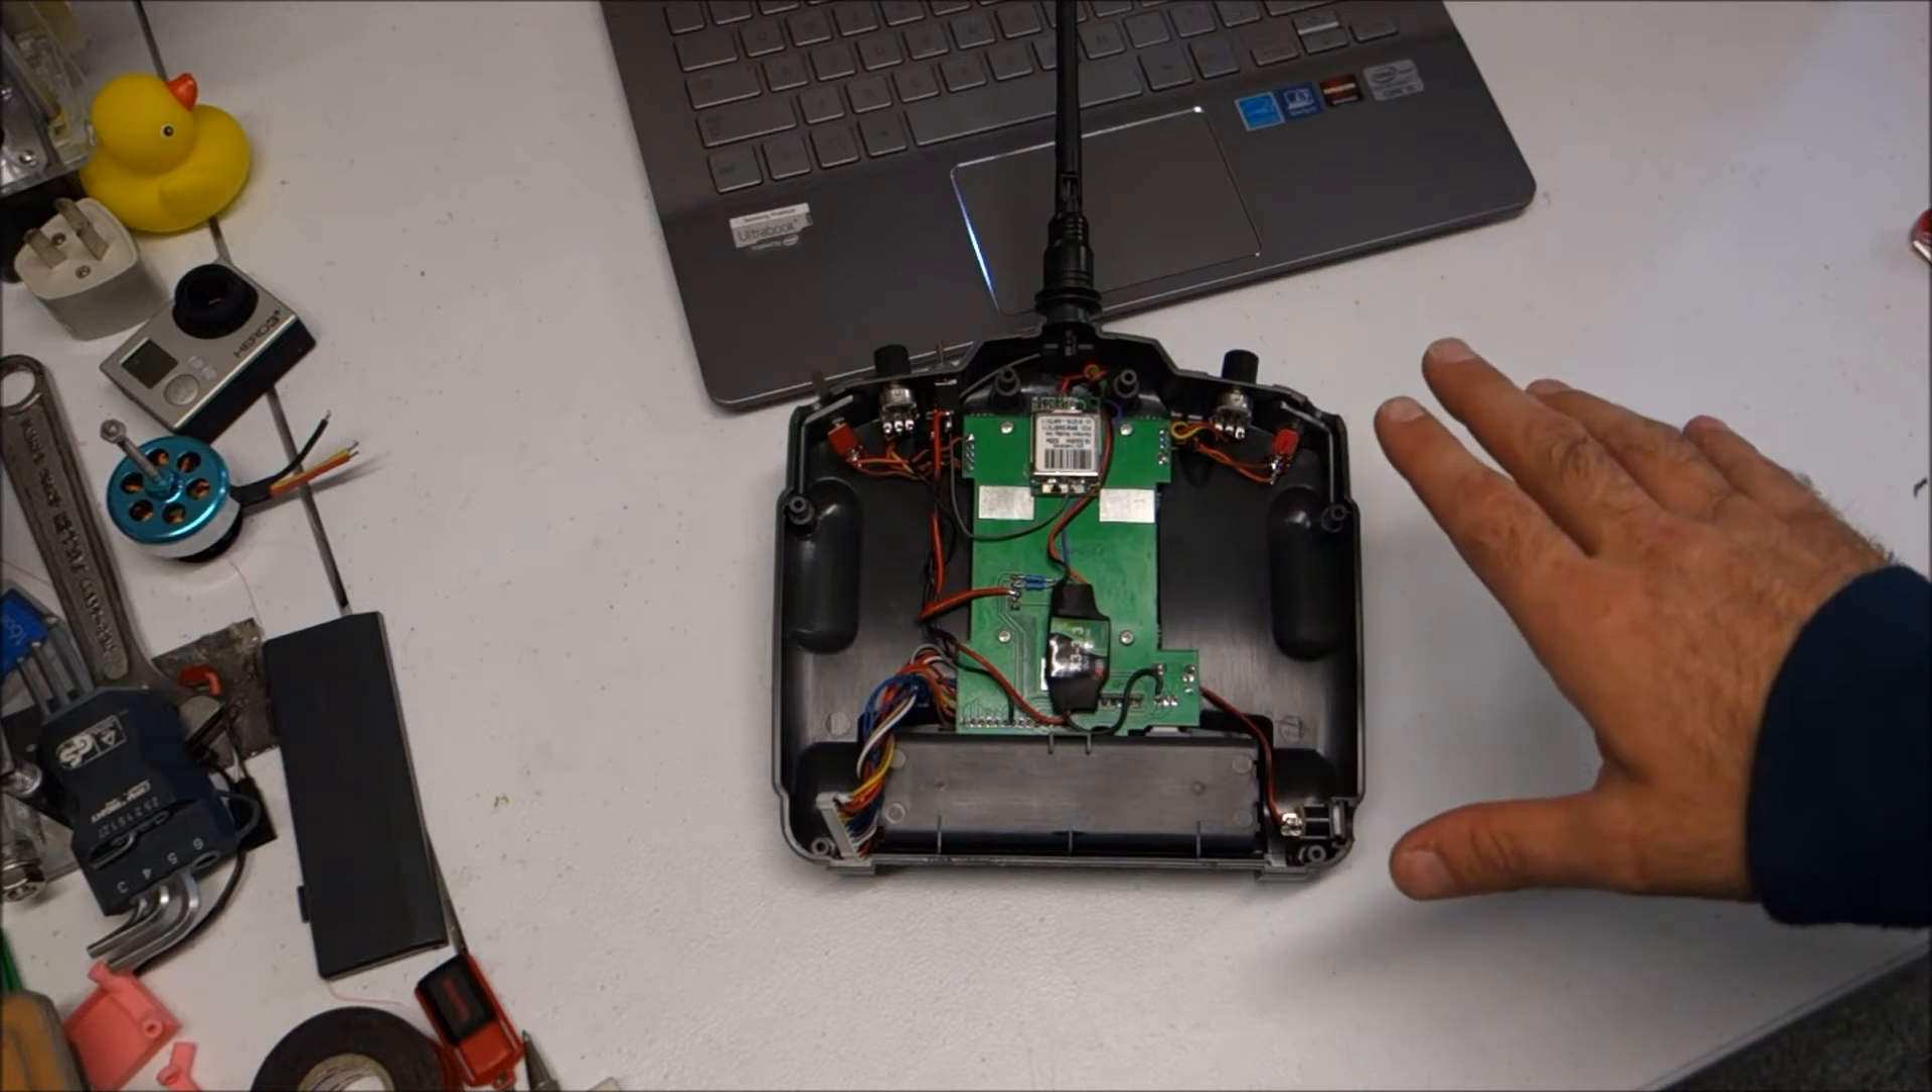Alright so we've gone ahead and removed the front cover.